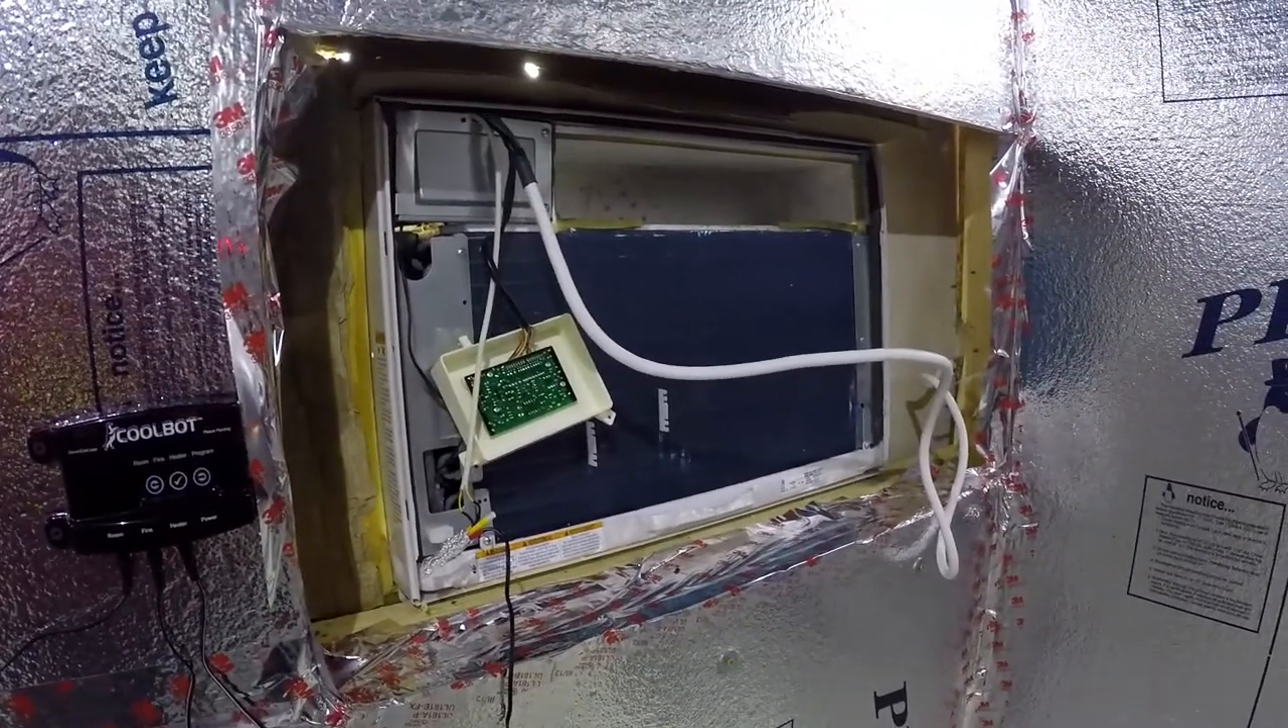You can see over here that I got the front of my AC unit taken off because I've had to do a repair to it.